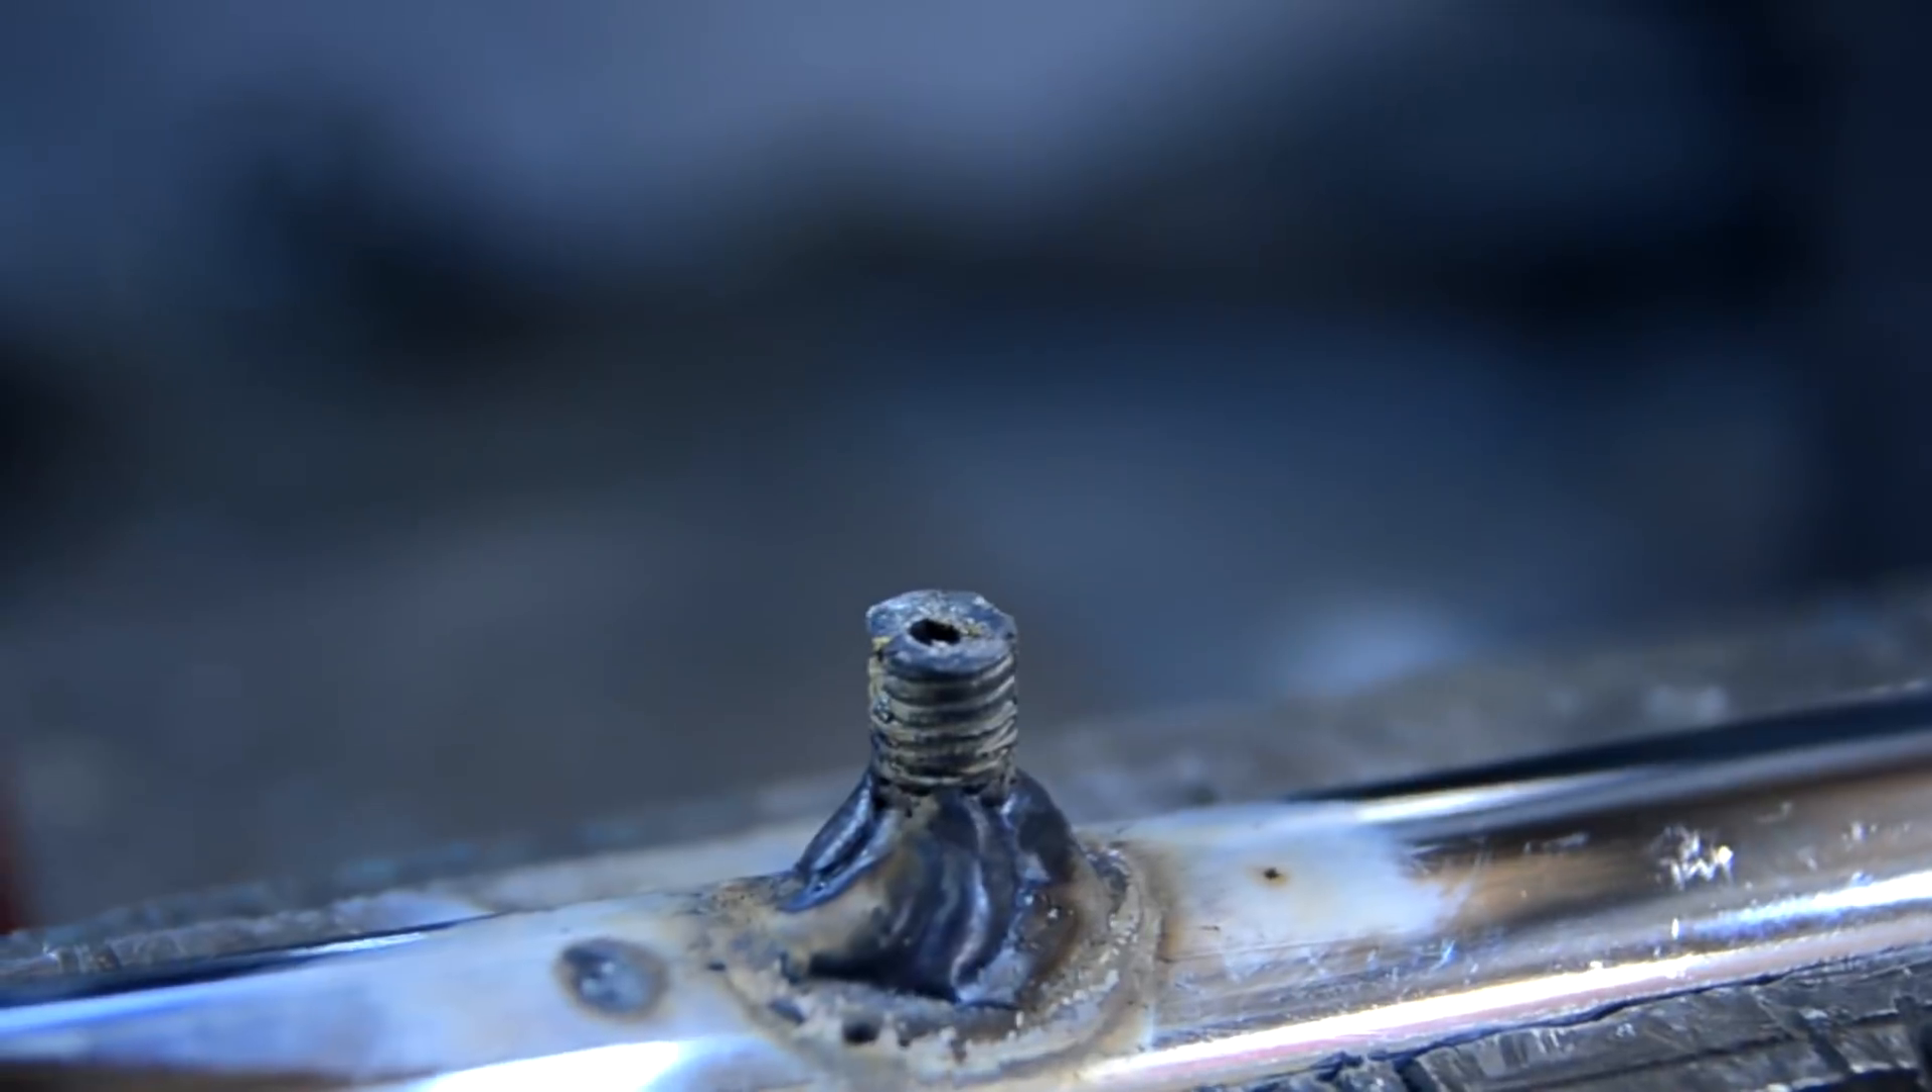Сделал штуцер из болта и вварил его в трубу.